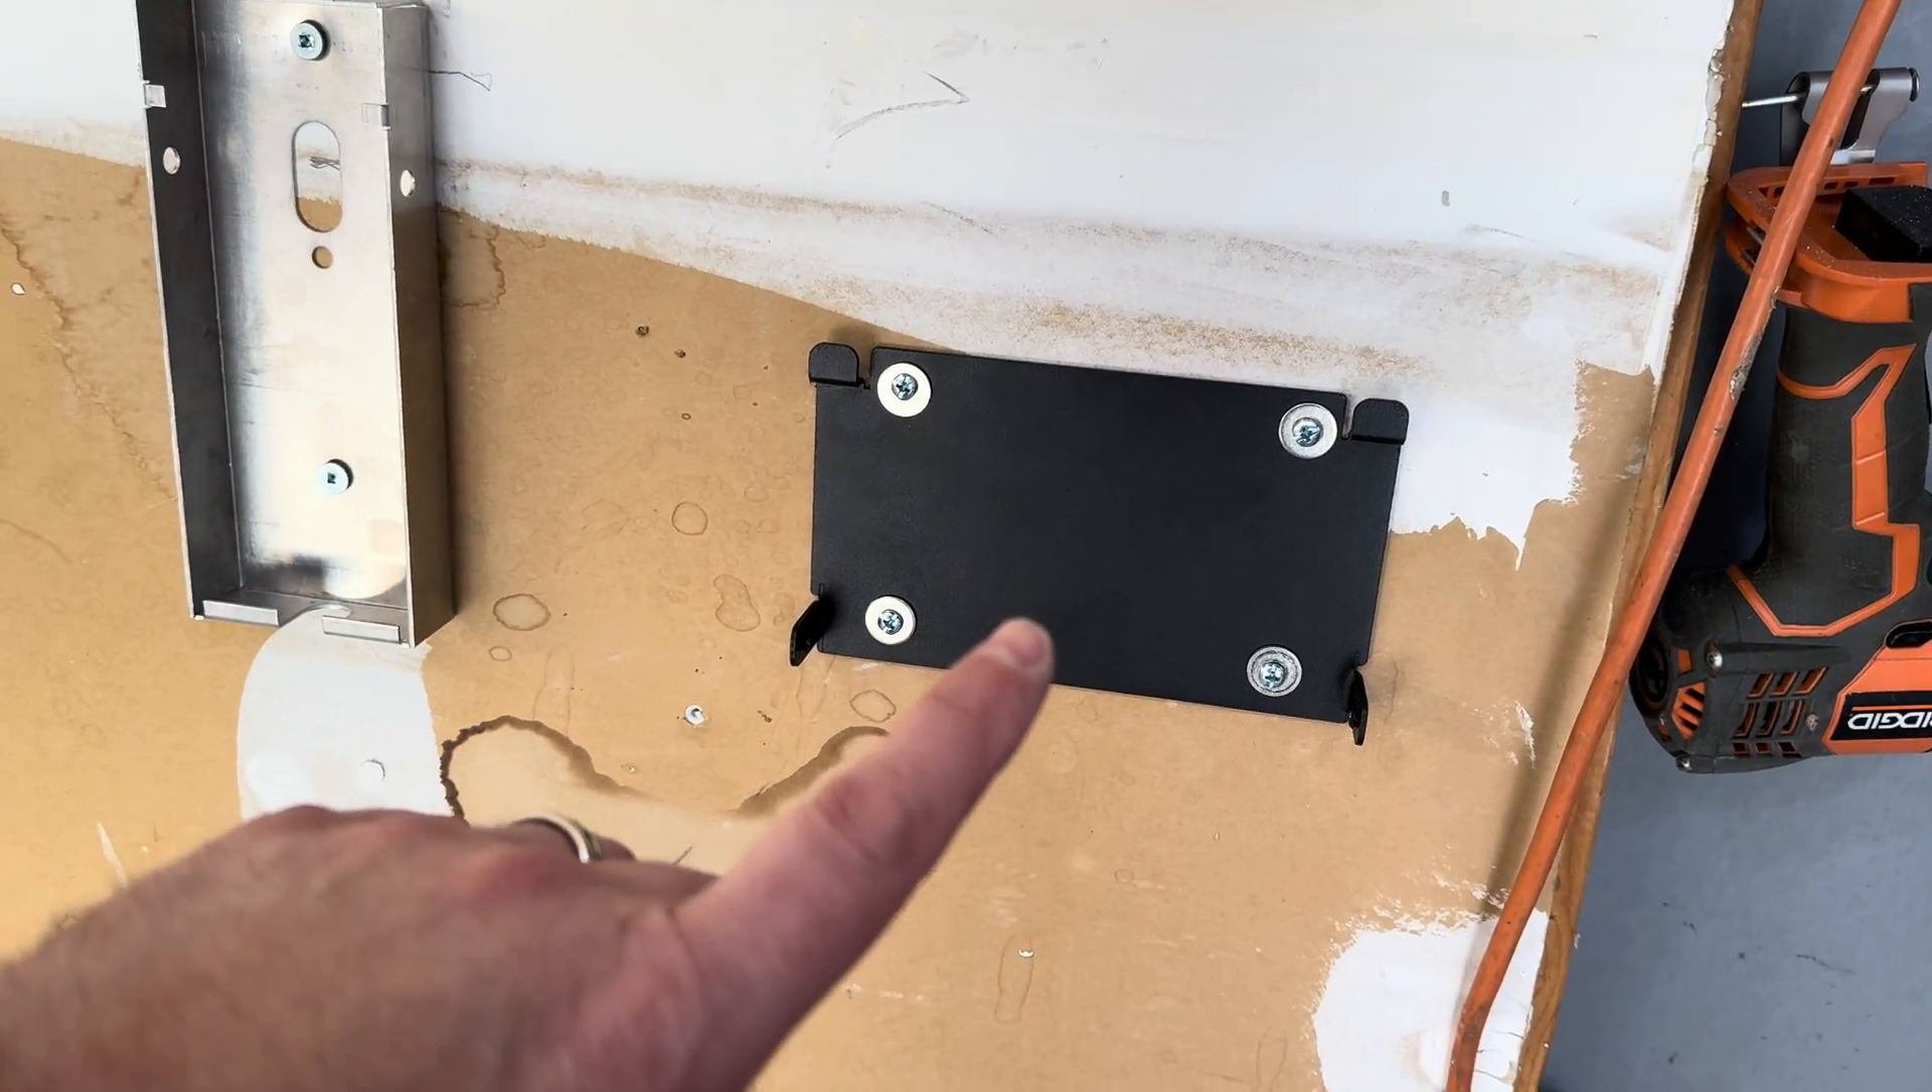Alright we've got the bracket mounted so now we're going to go ahead grab the EVIQO and put it on the mount.